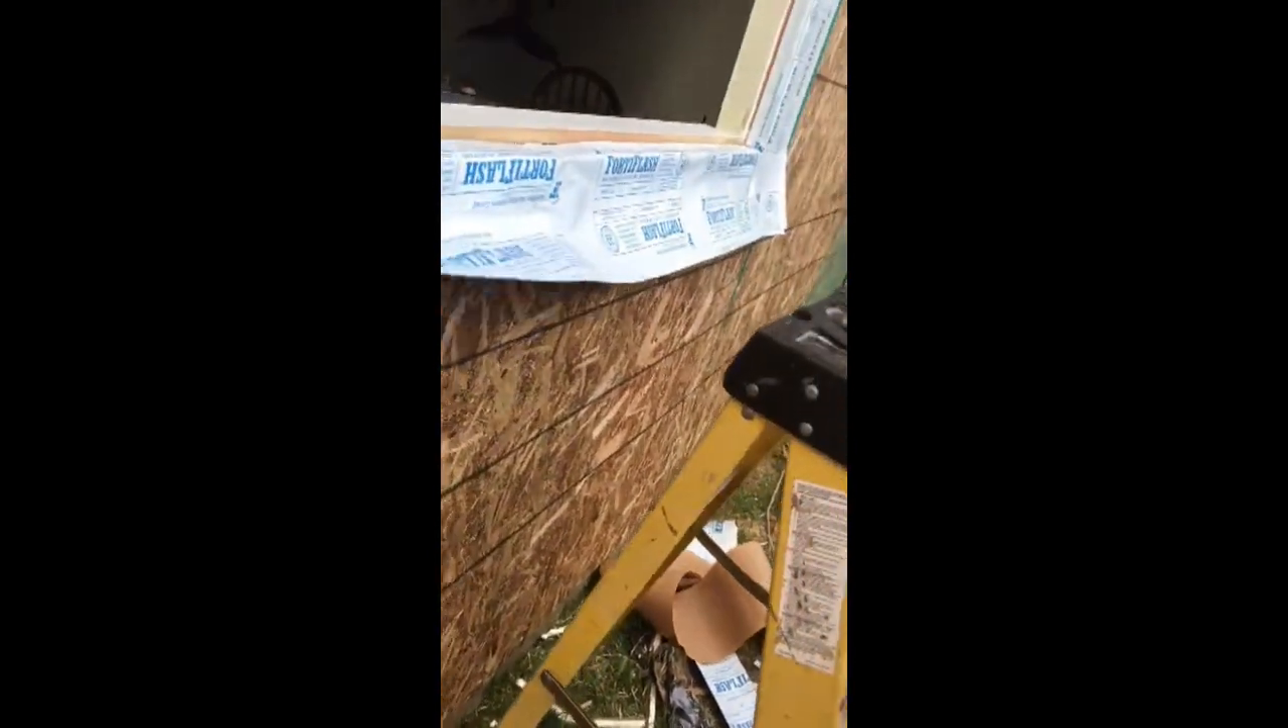Now we're ready for installation of the new construction window. We have now completed the step of flashing, leaving this untaped with proper paper flashing.